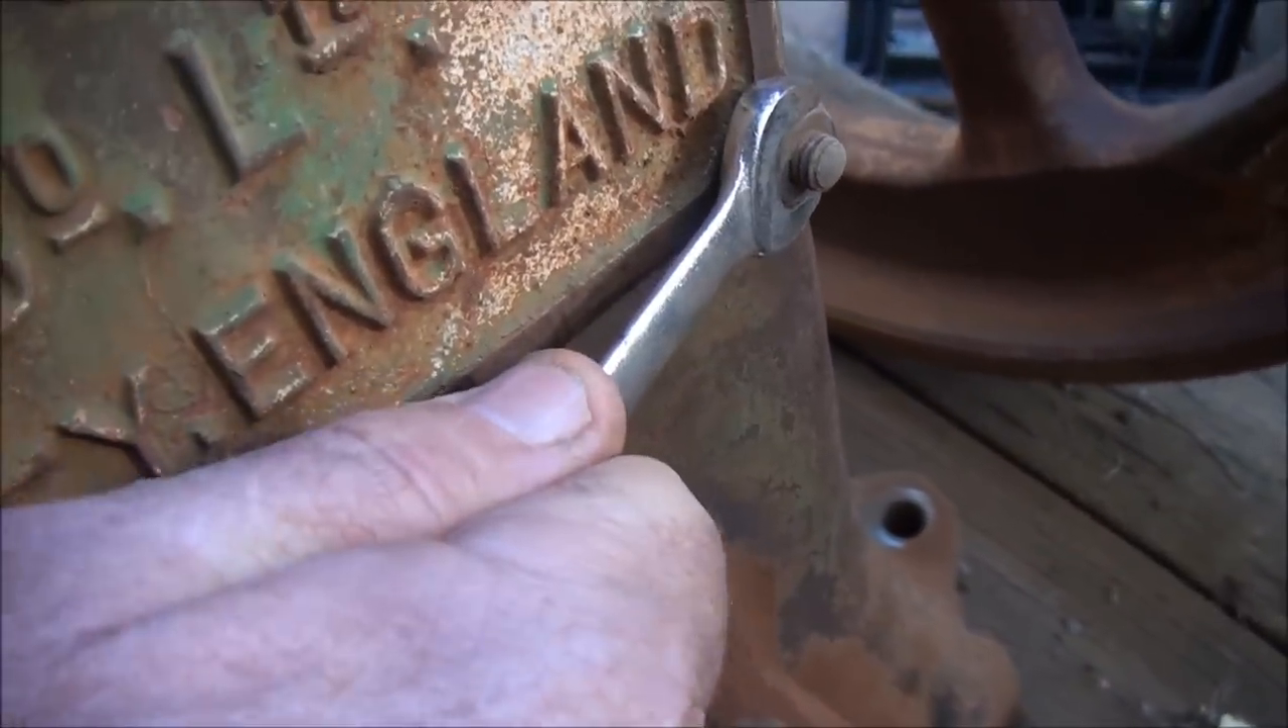I haven't even taken any of these covers off yet so at this stage the bolts have been untouched.